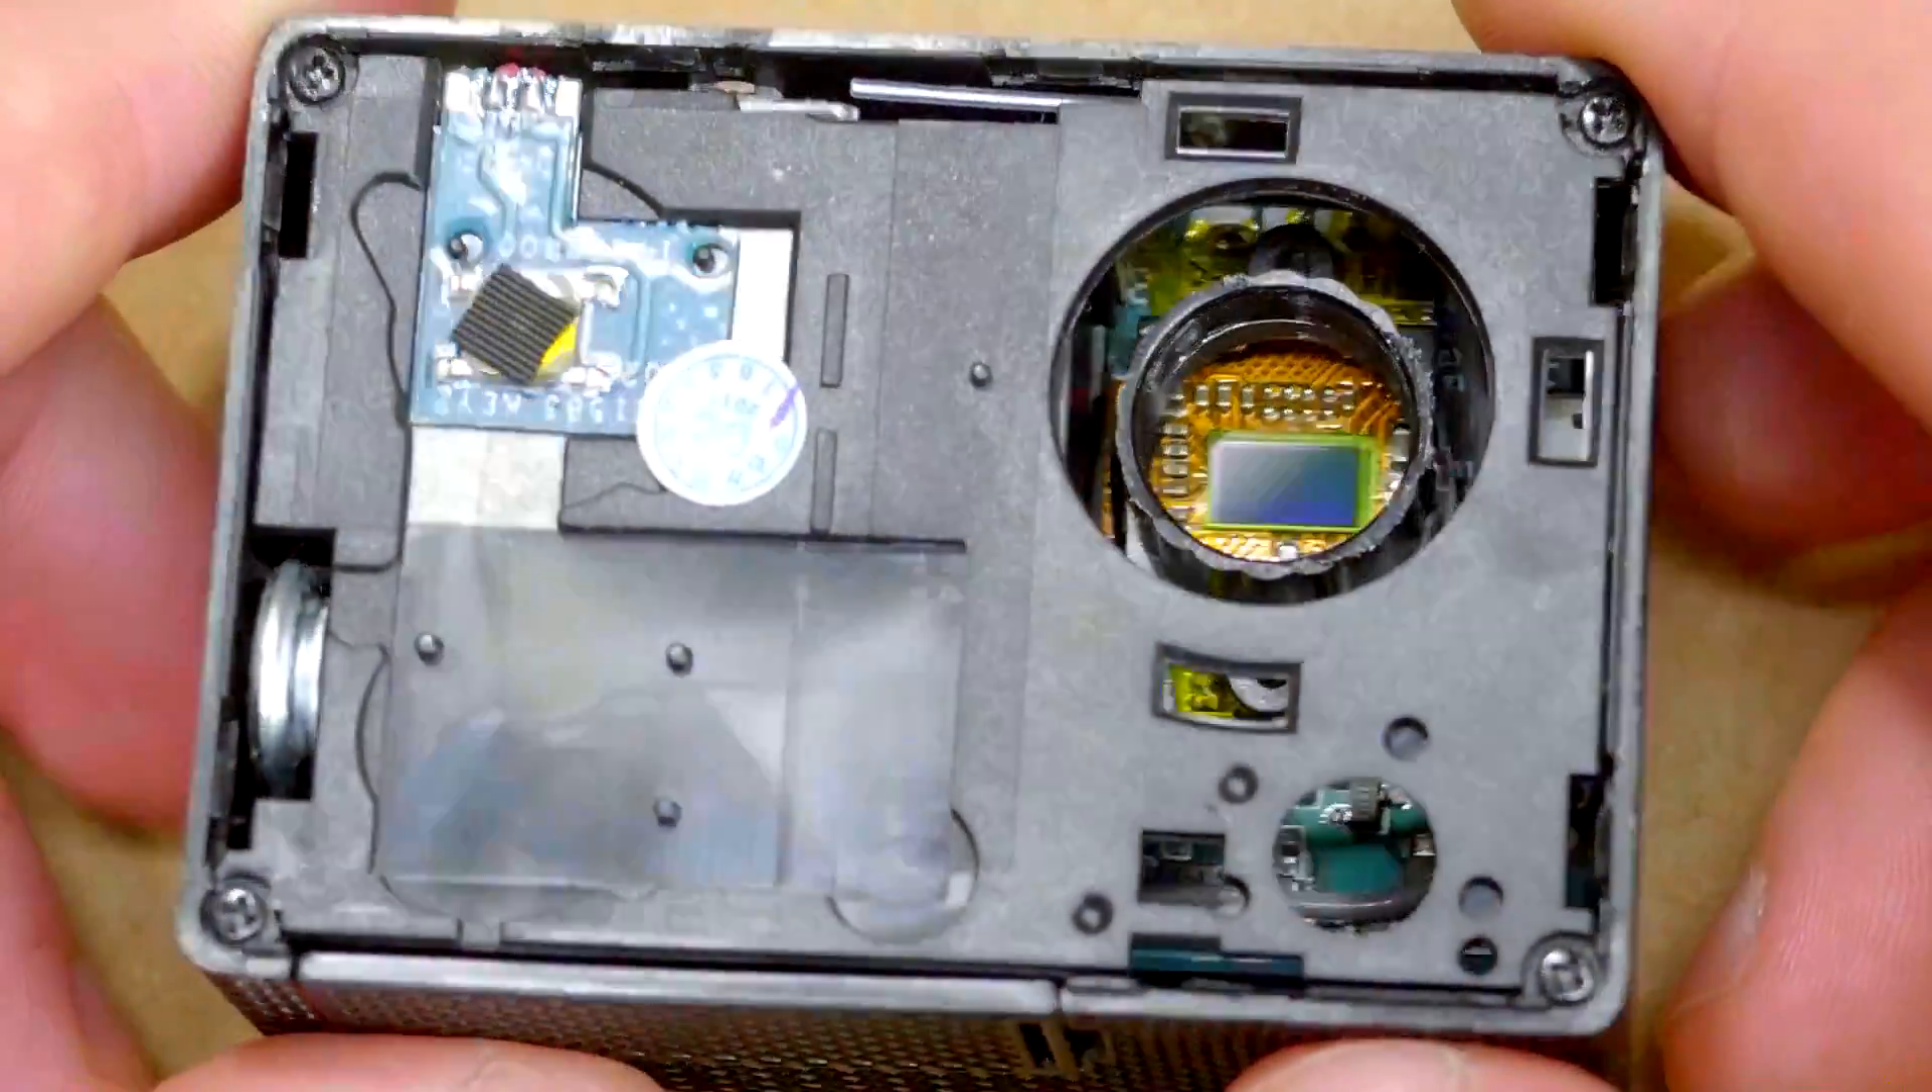Well, the lens actually came out surprisingly easy. You can see the threads down there above the sensor that it was glued into.